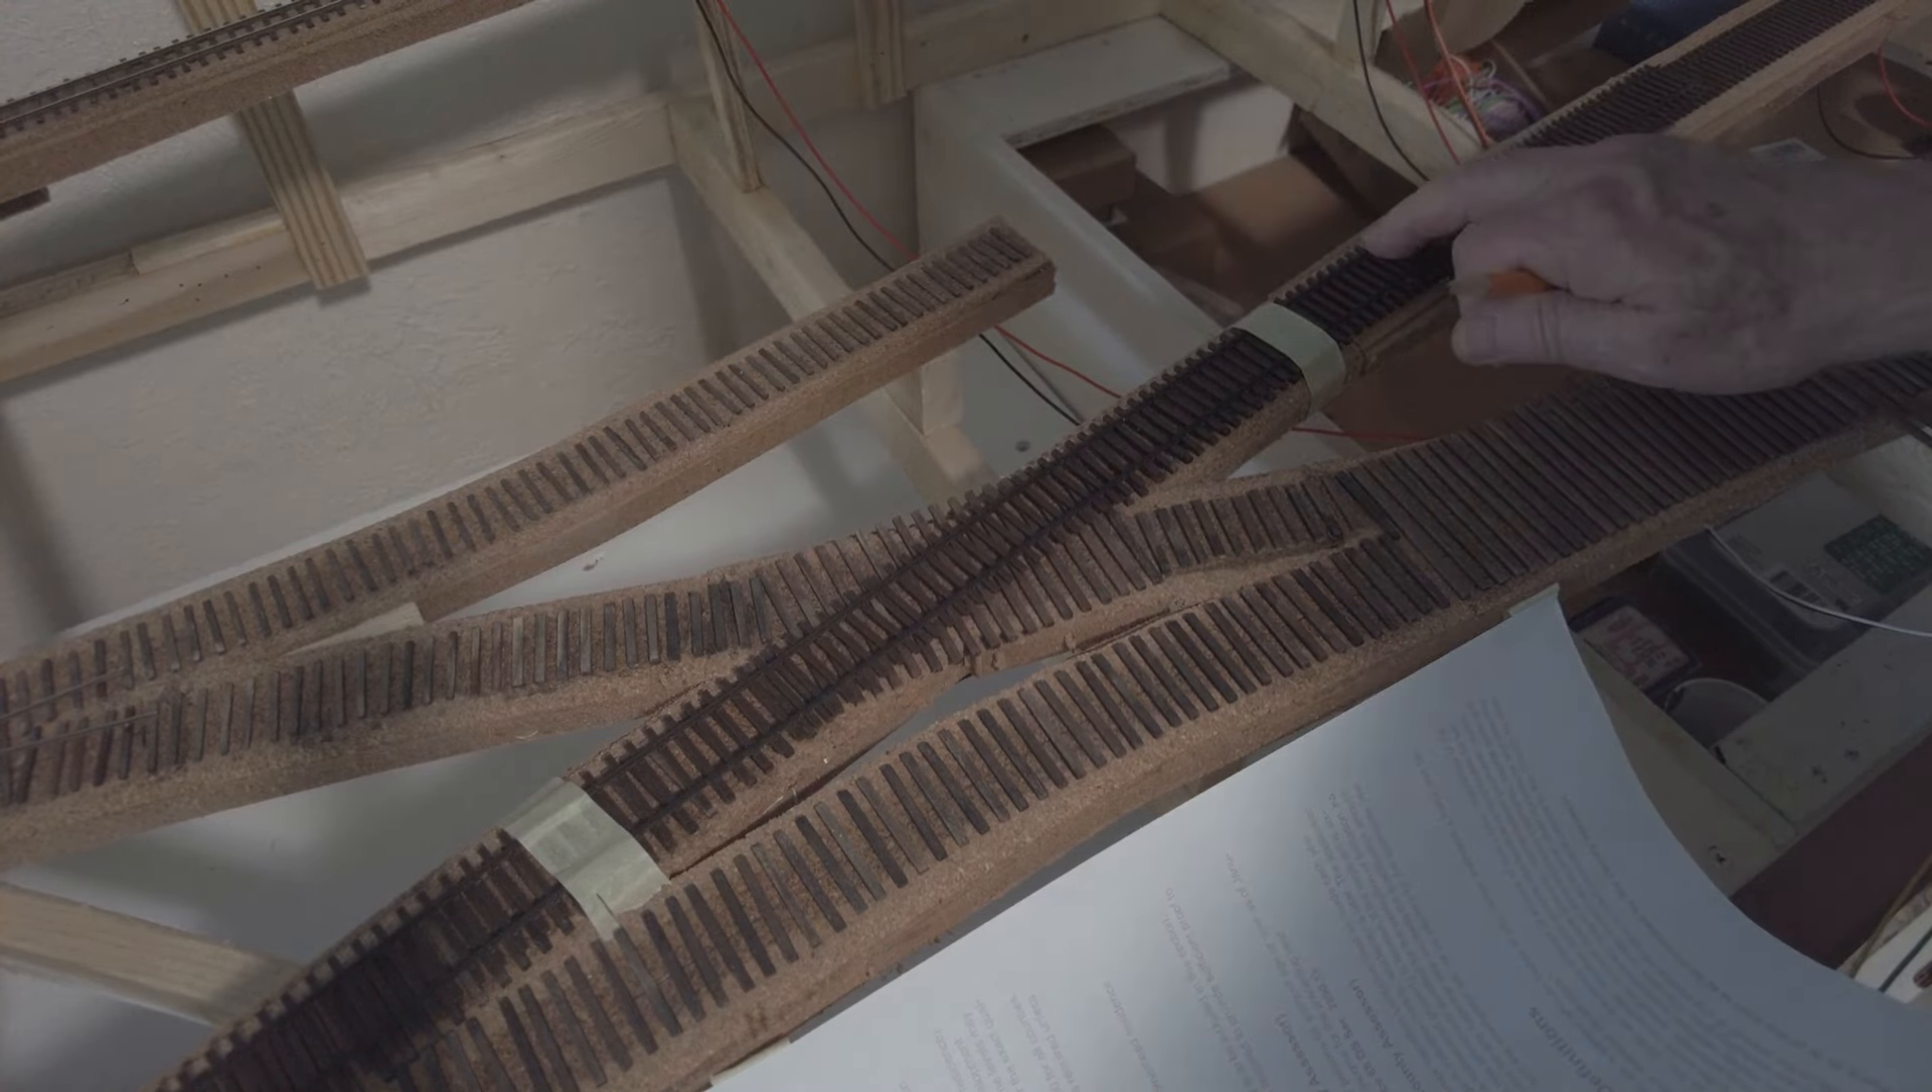So what I have done is I've taped down a piece of flex track over the wooden ties that will be my diamond.